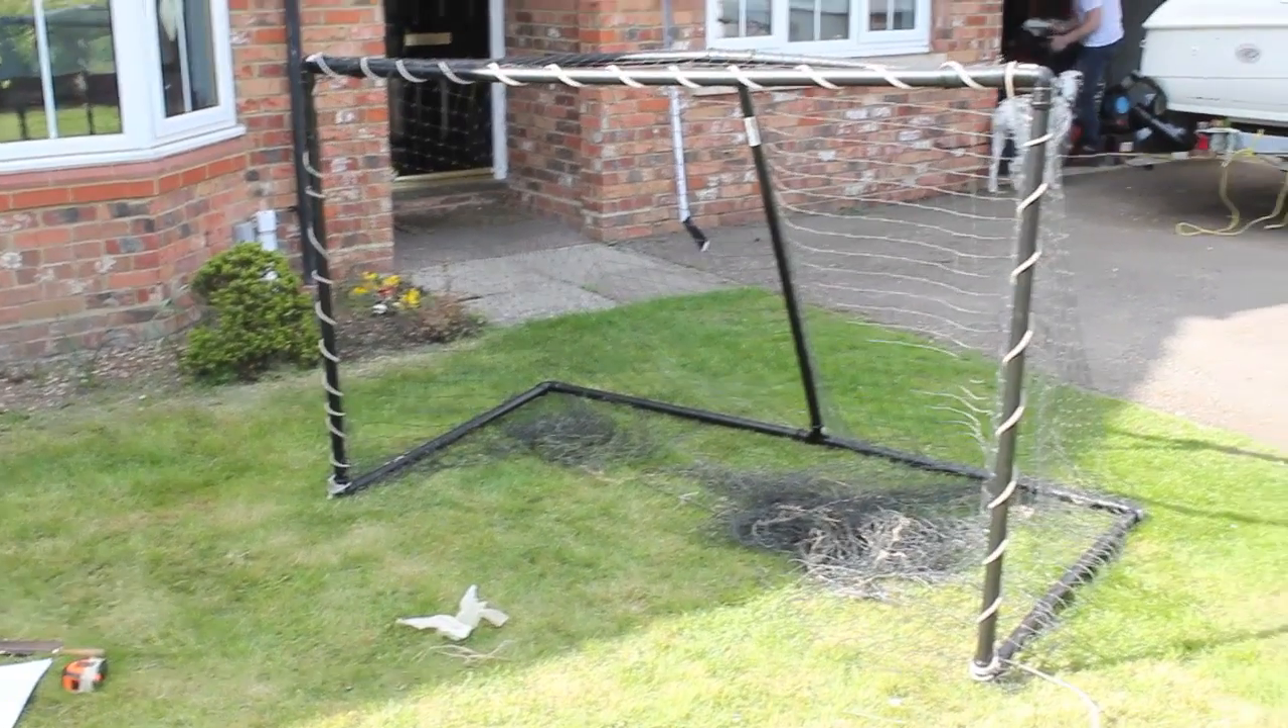You can see that we've just threaded some cable through the net and around the tubing to keep the net attached to the goal itself.